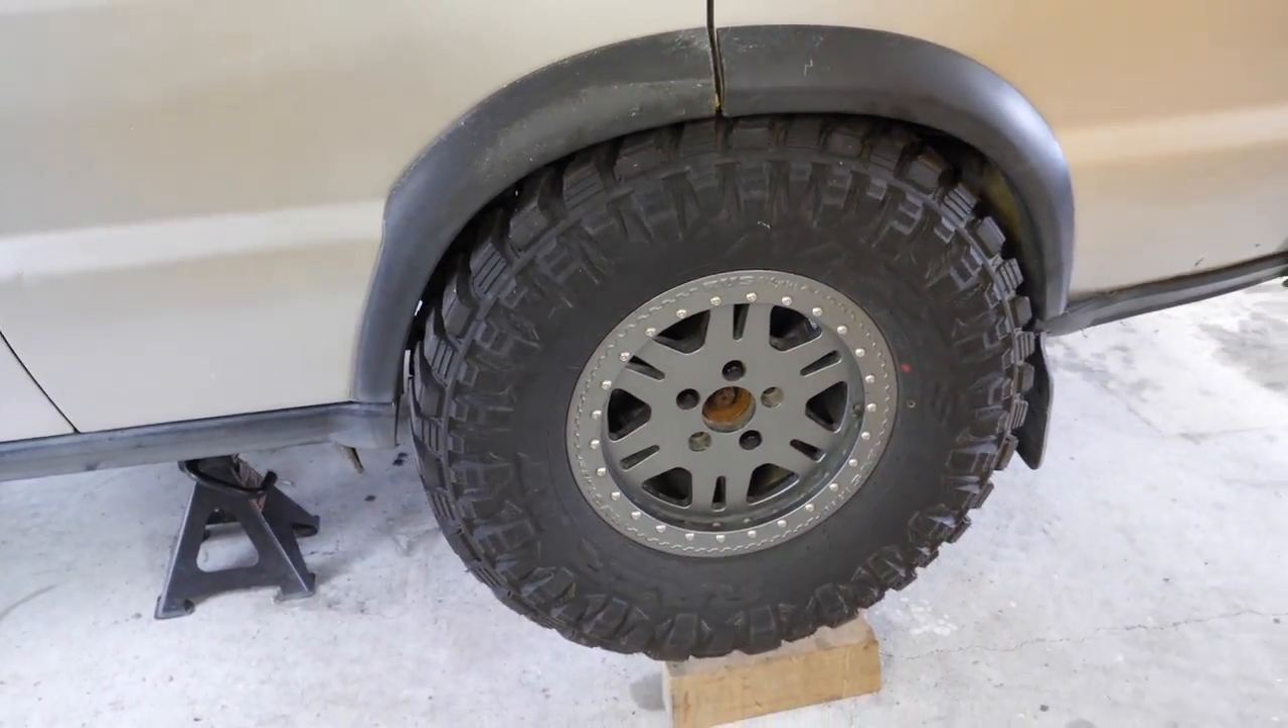I've jacked up the rear axle as far up as I can get it, and as you can see, we've got some clearance issues.